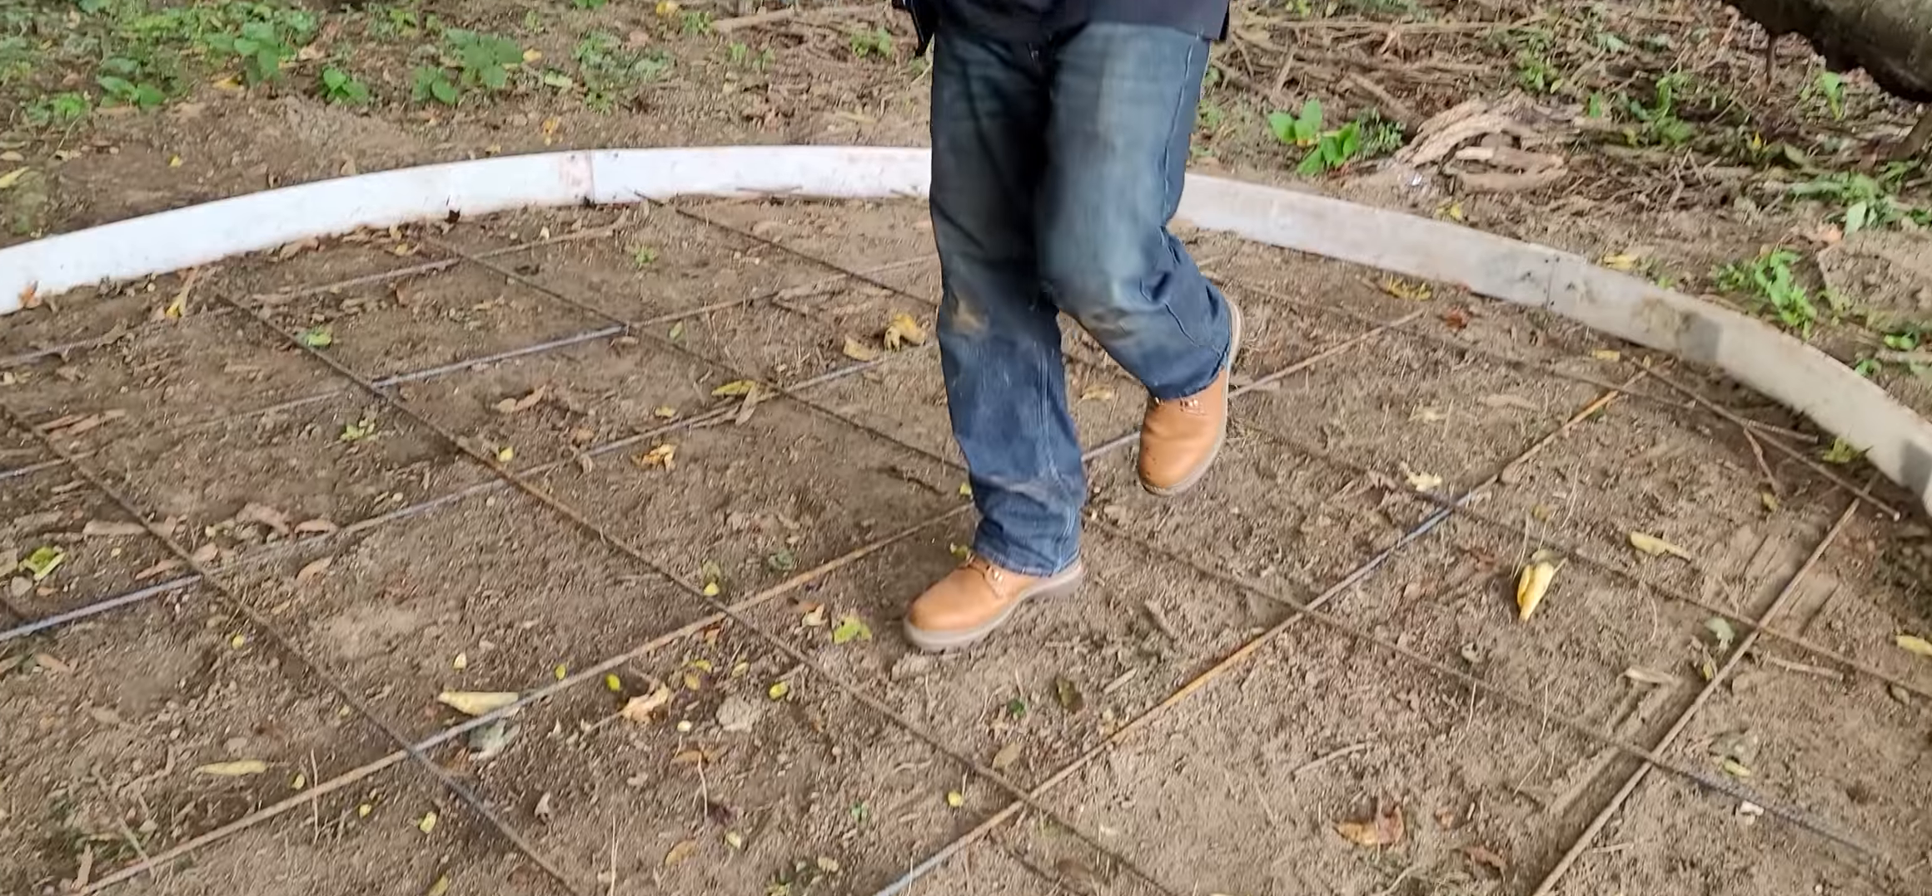Amigos miren ya pusimos toda la varilla como la queremos.